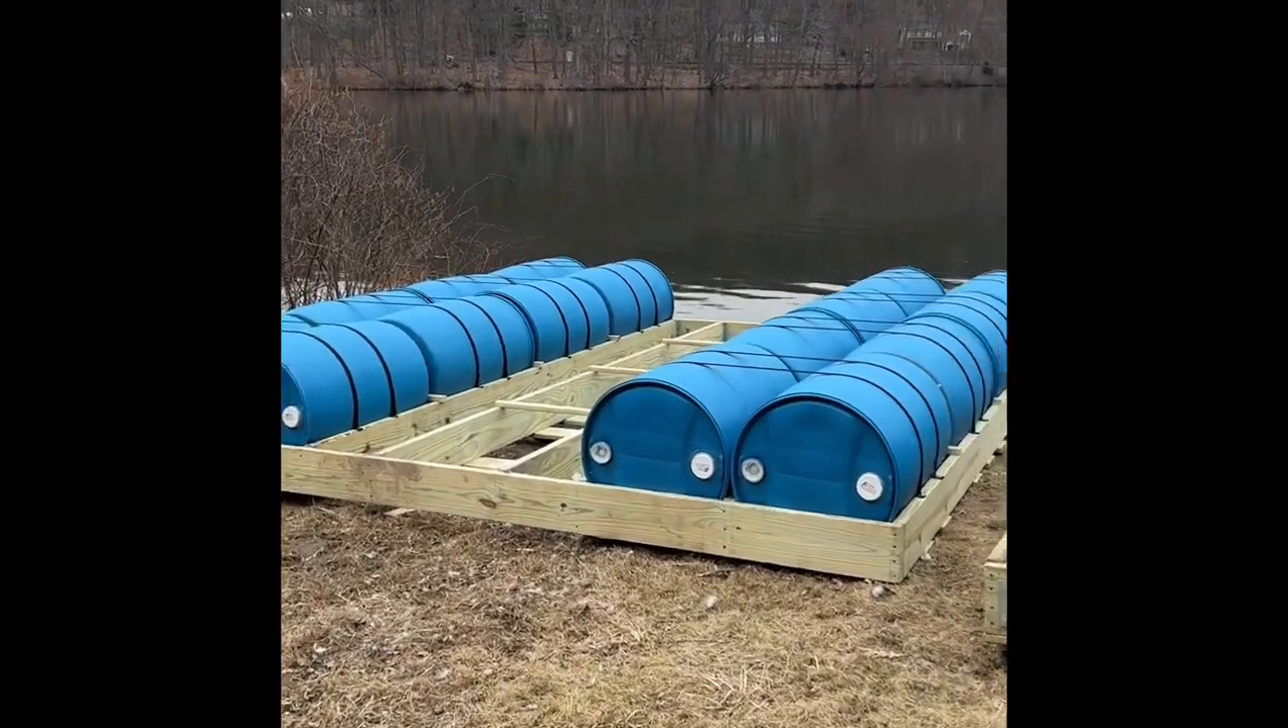All right now we have all the barrels in place.